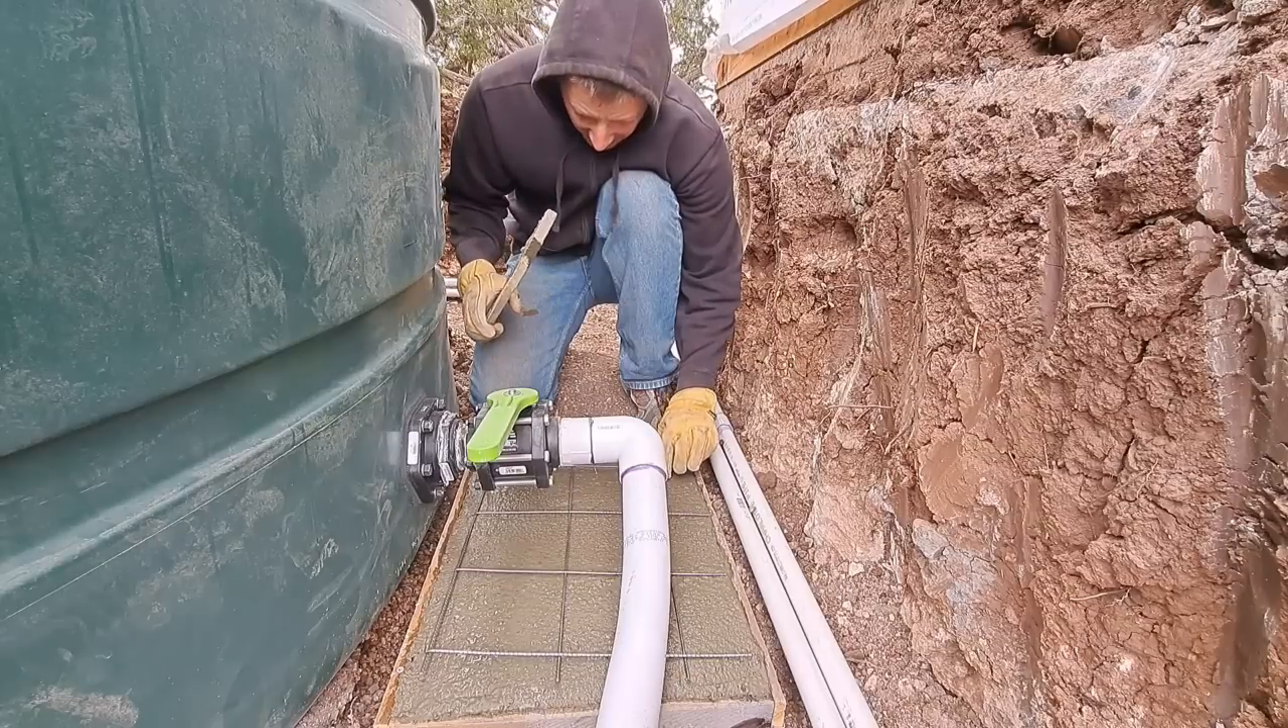Almost forgot to put the mesh in.